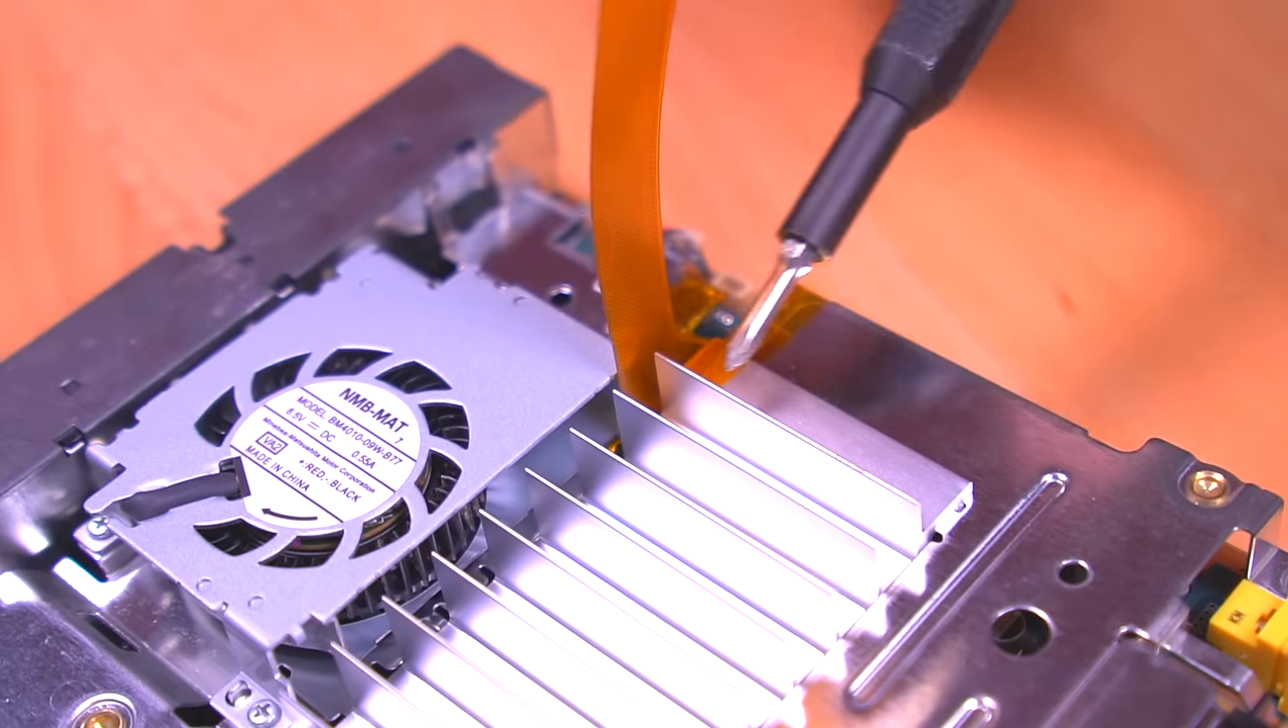Here you can see how the ribbon cable is fed through the top RF shield.